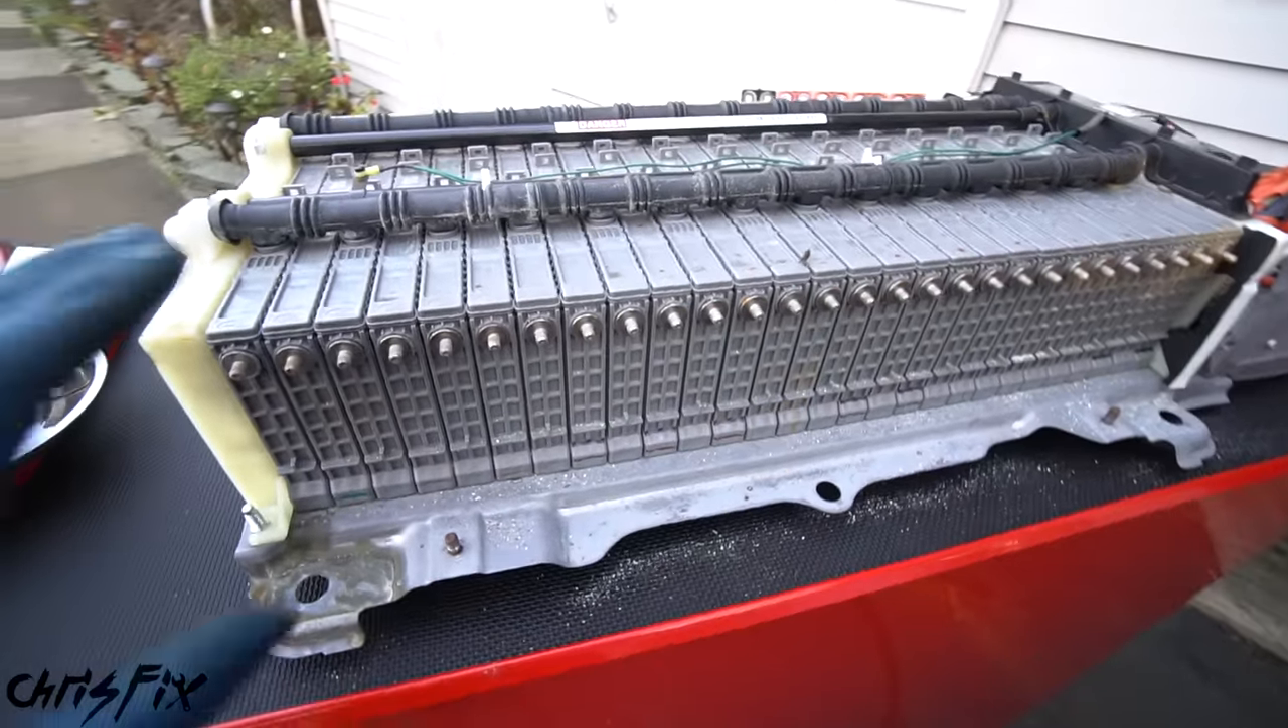Good now all our bus bars are completely removed.